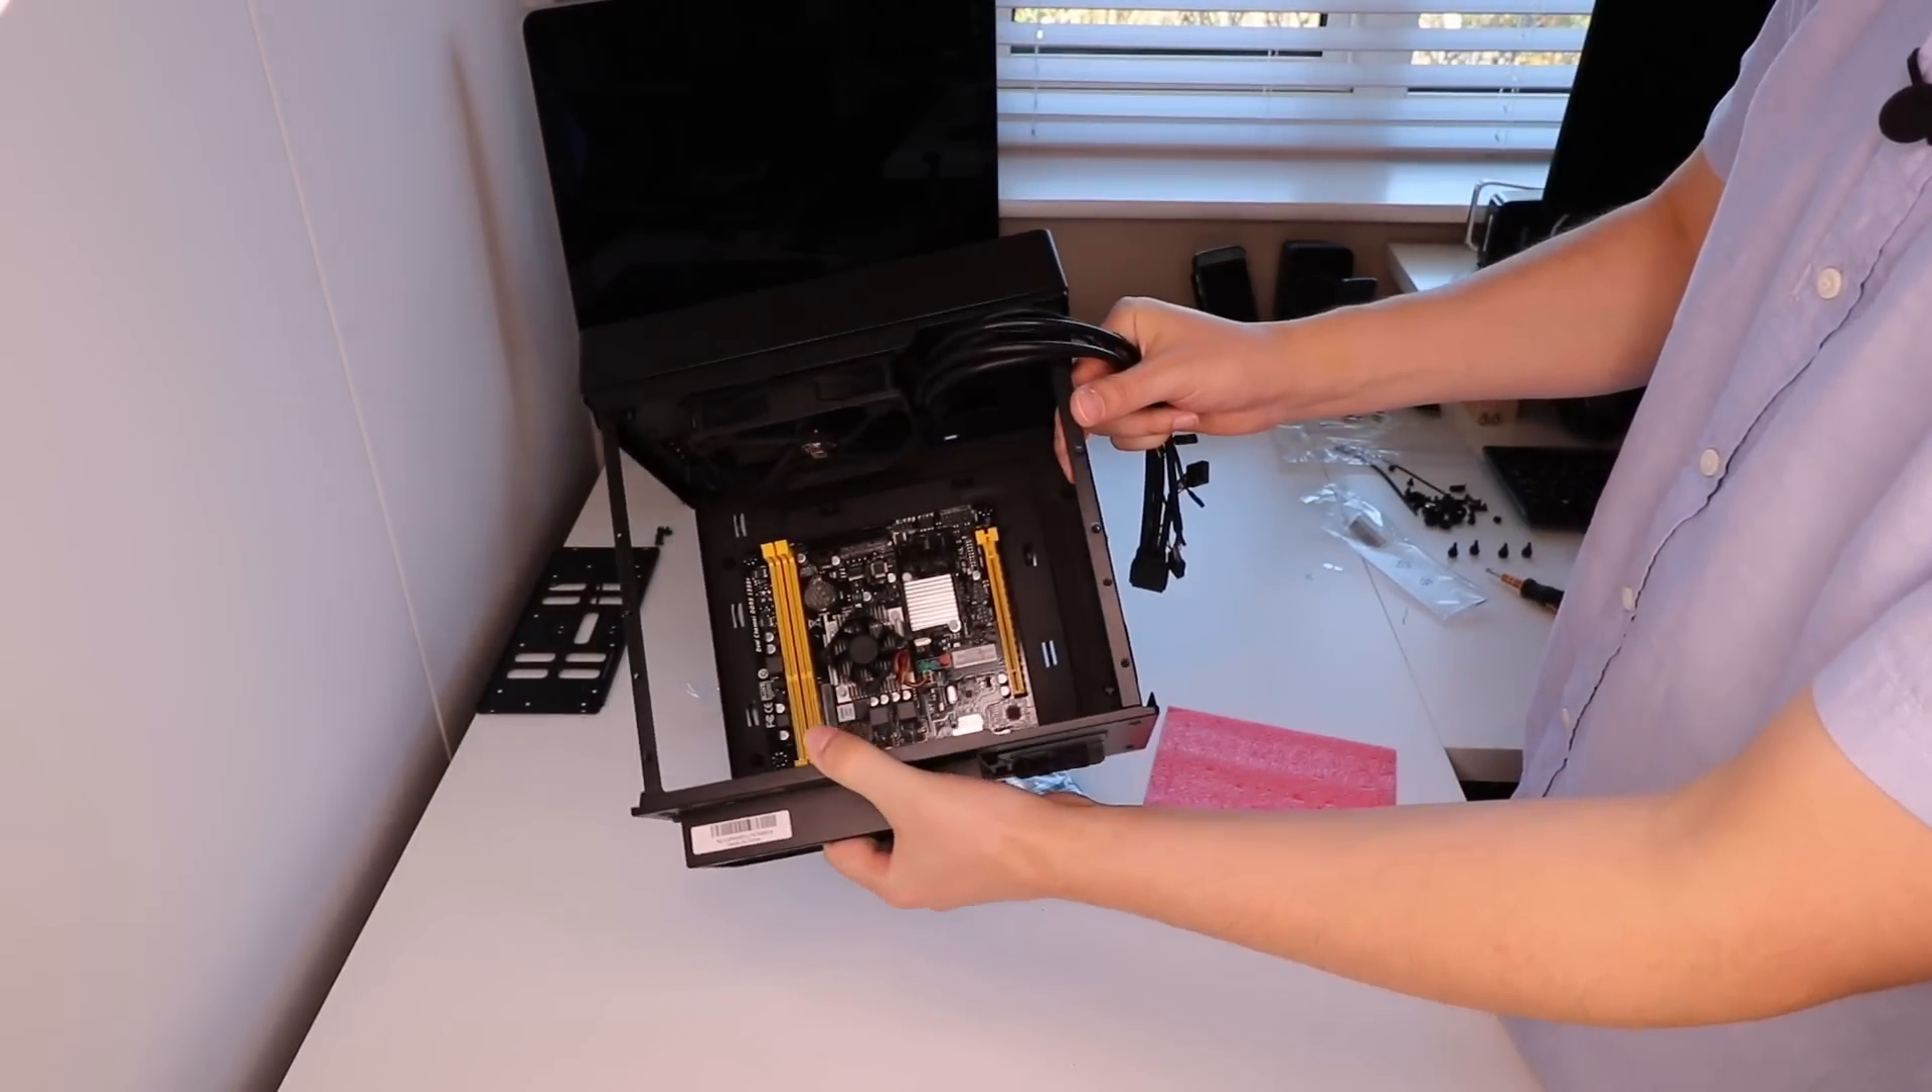Okay so that's our motherboard installed and secured. Quite compact and tidy in there.